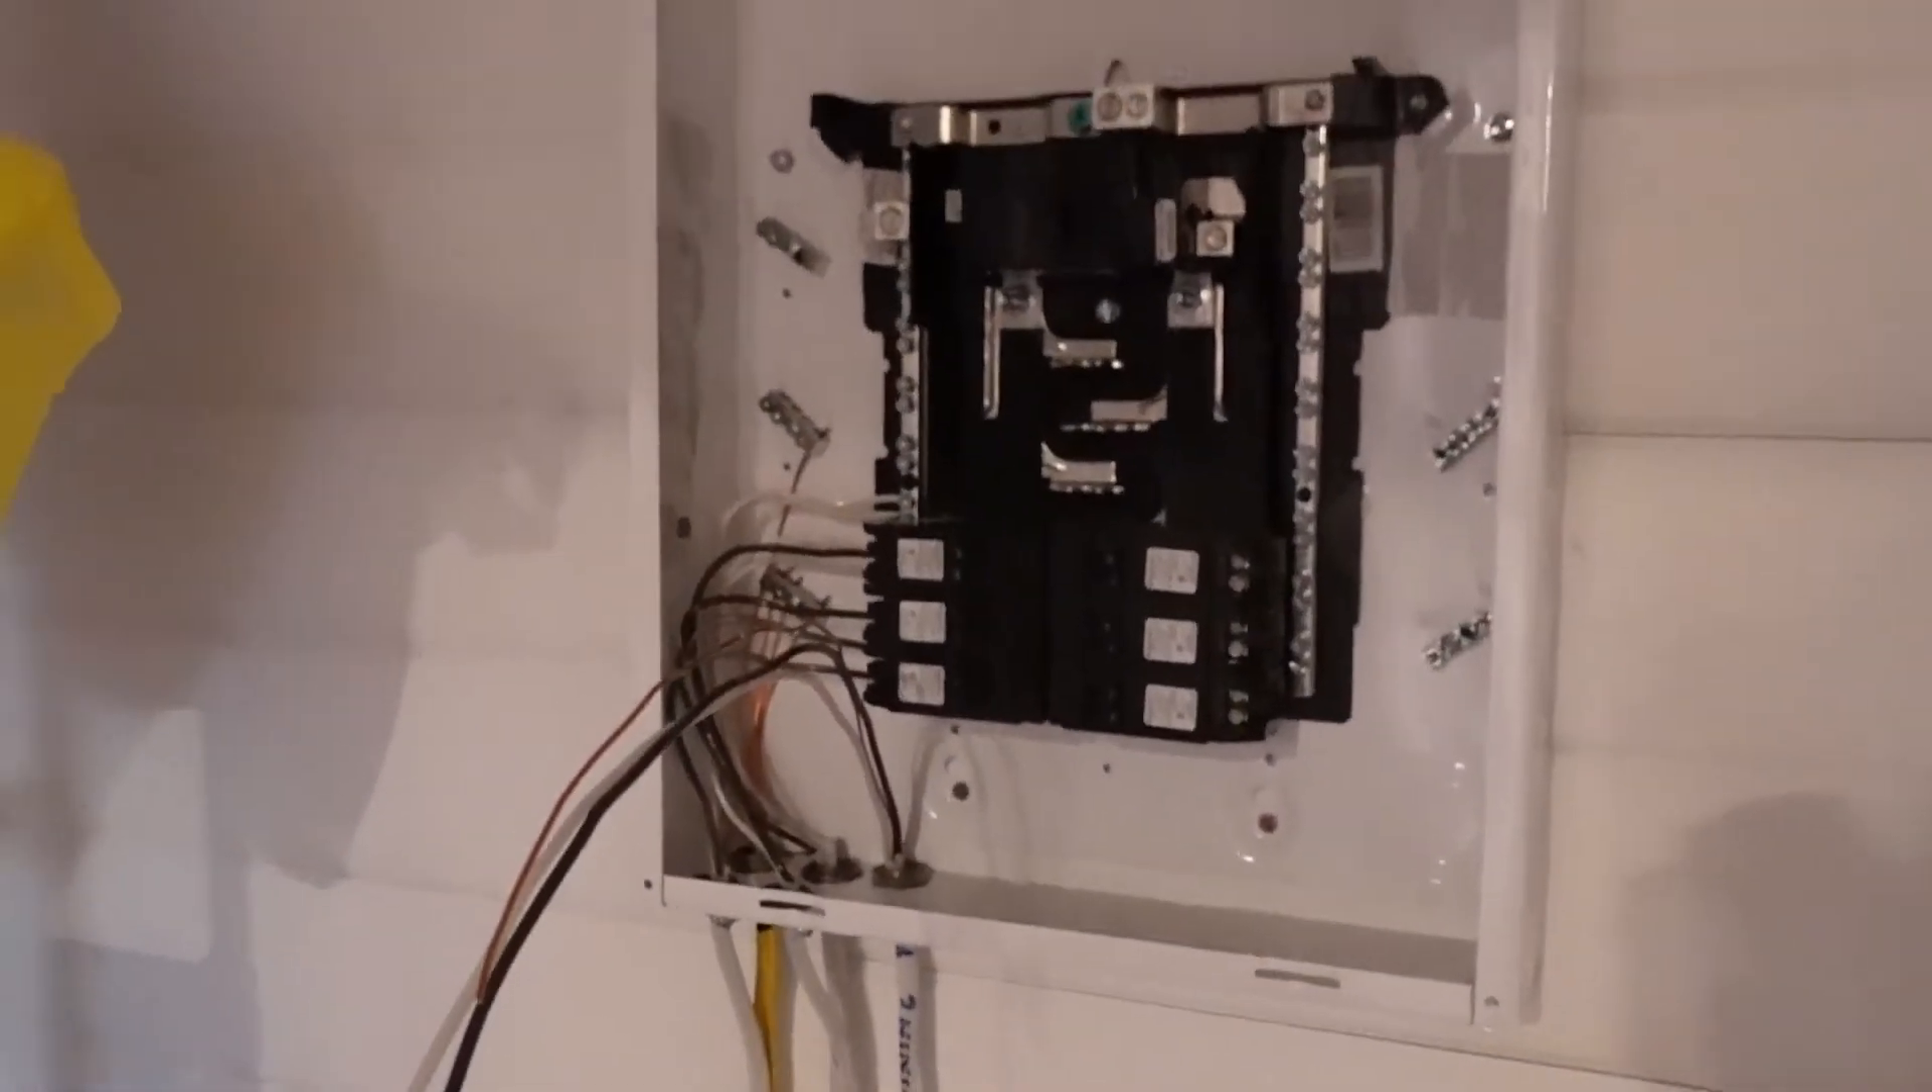Now, Chris did get some of the wiring done on the electrical panel here.